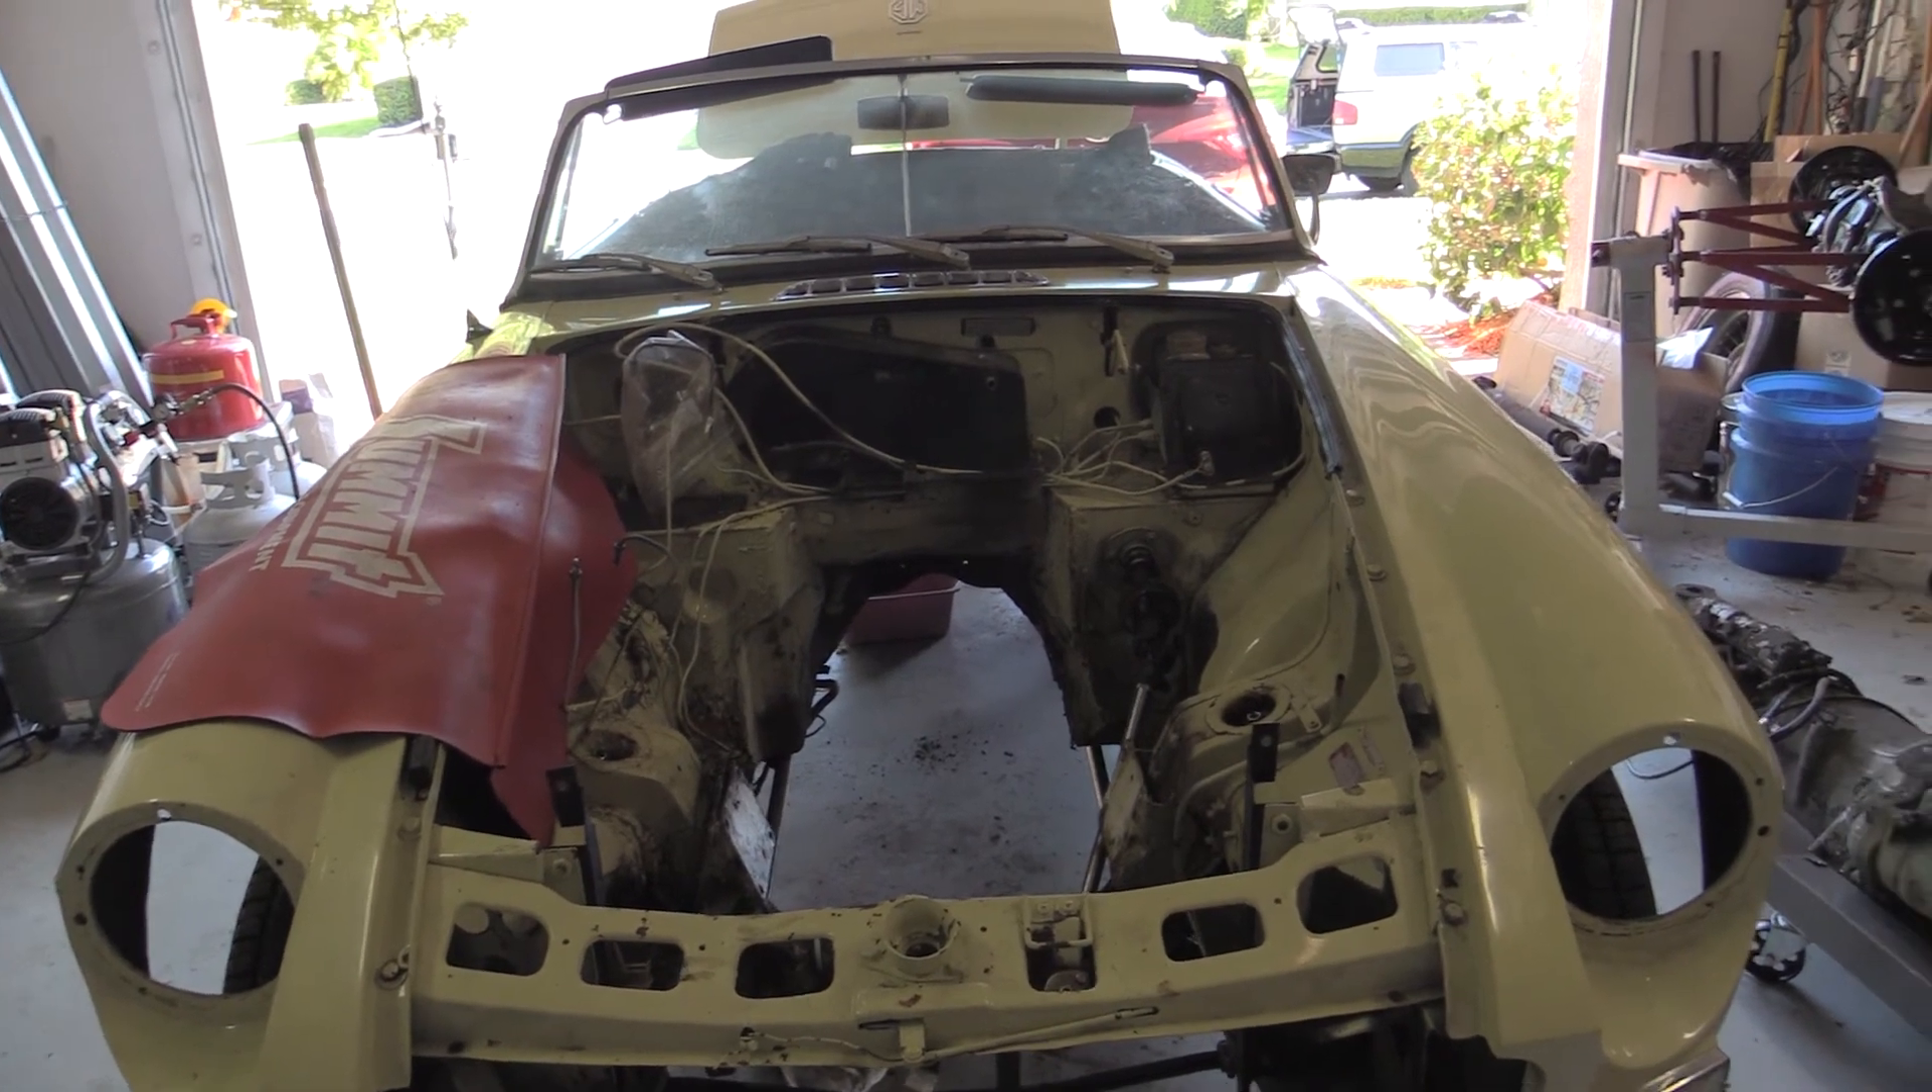Well, there we have the engine out.